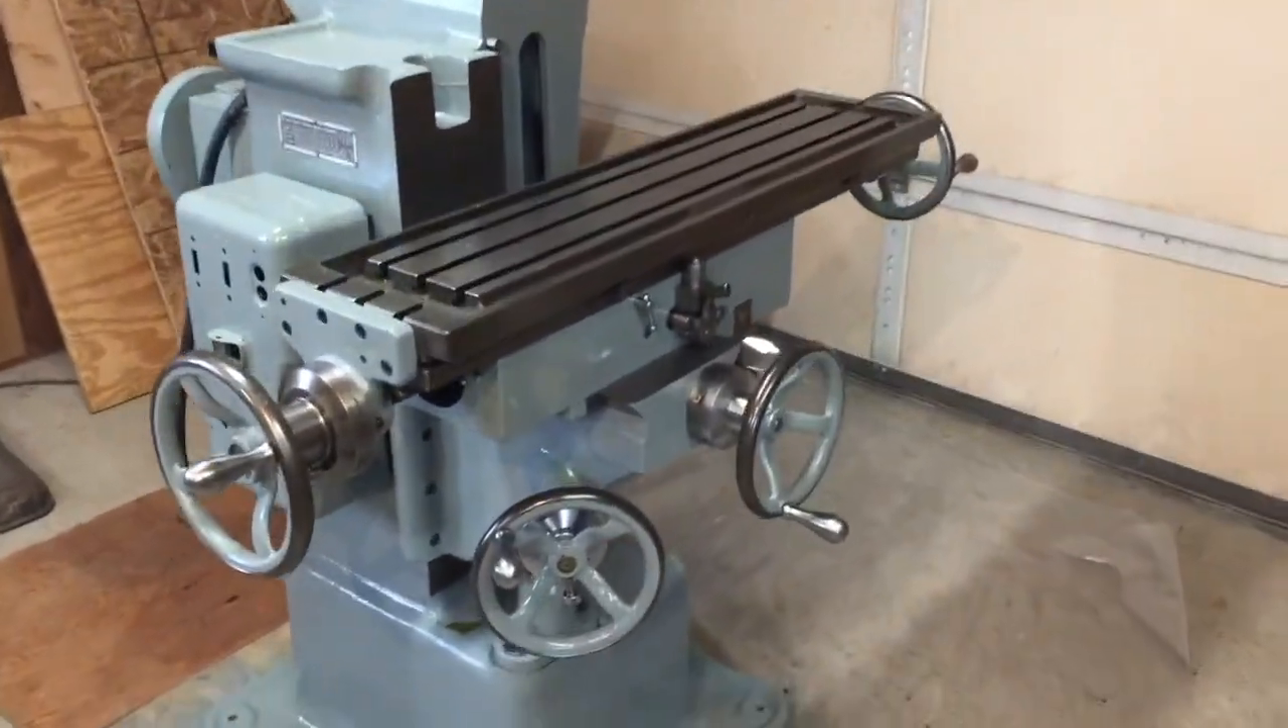I added the table back on and I finished up all of the cranks.